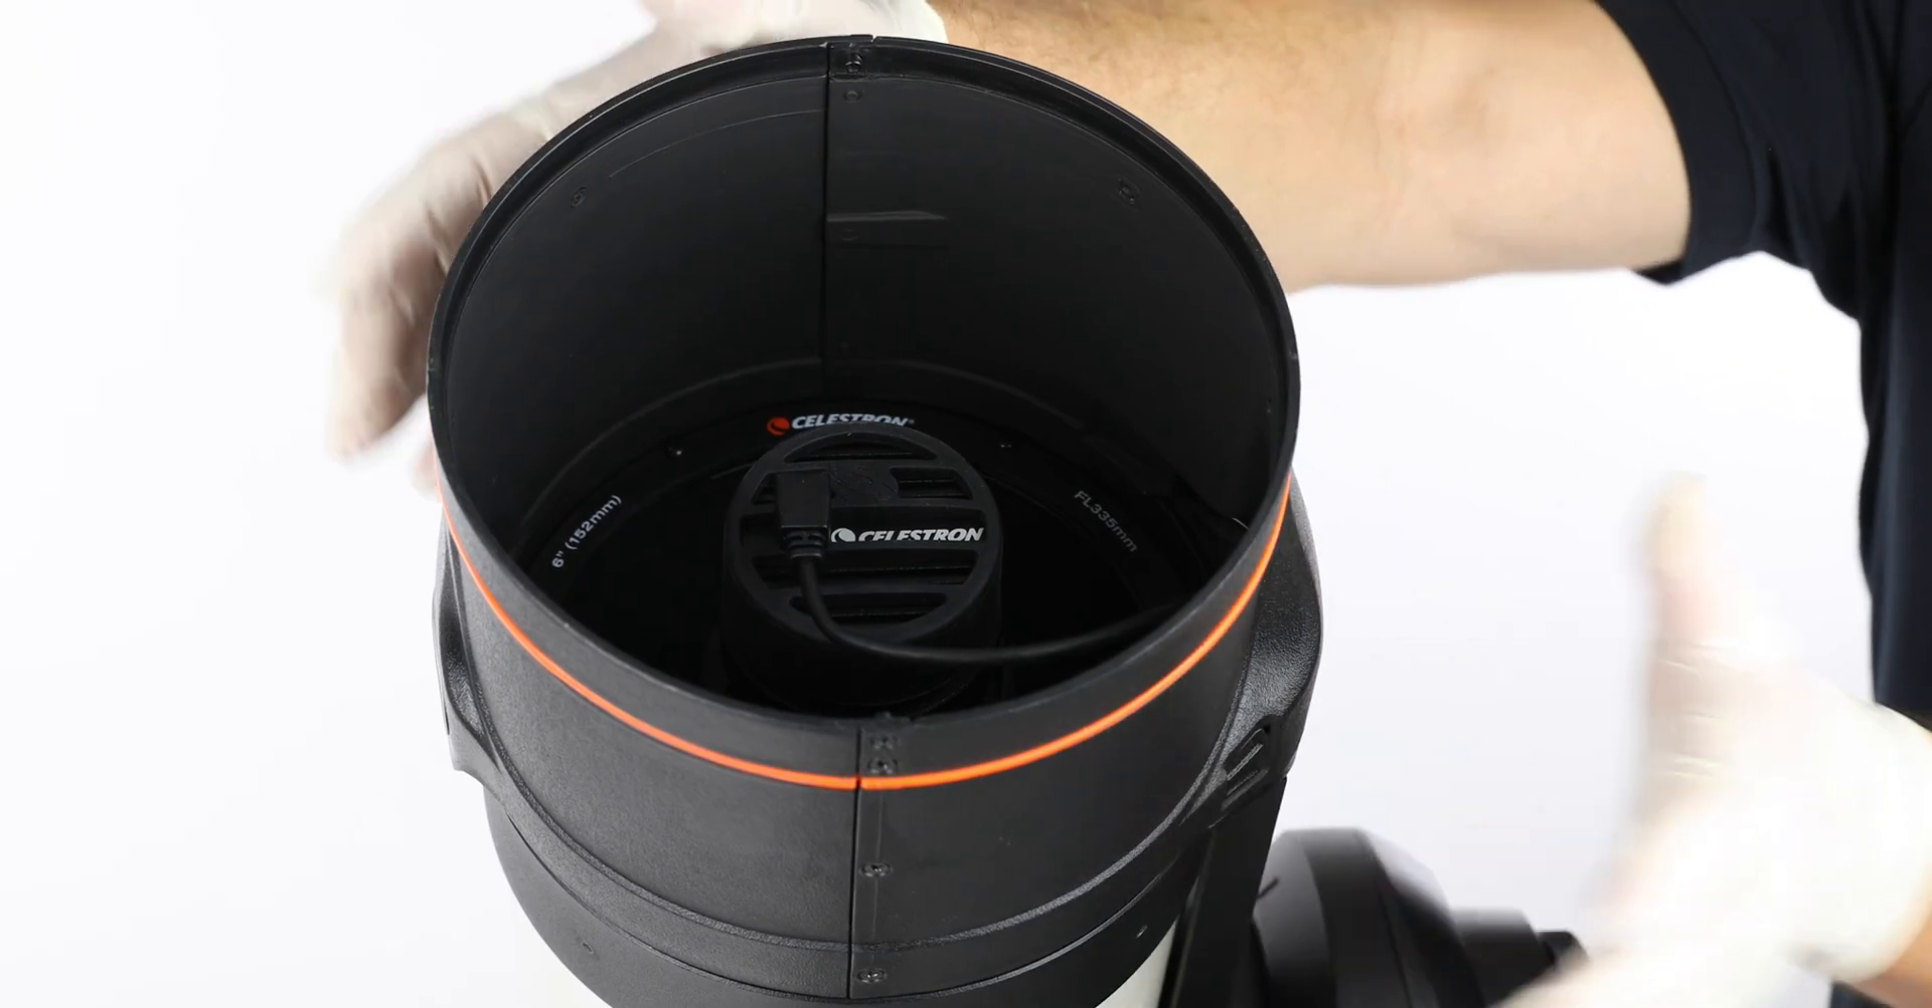Your Origin 678C camera is now installed.